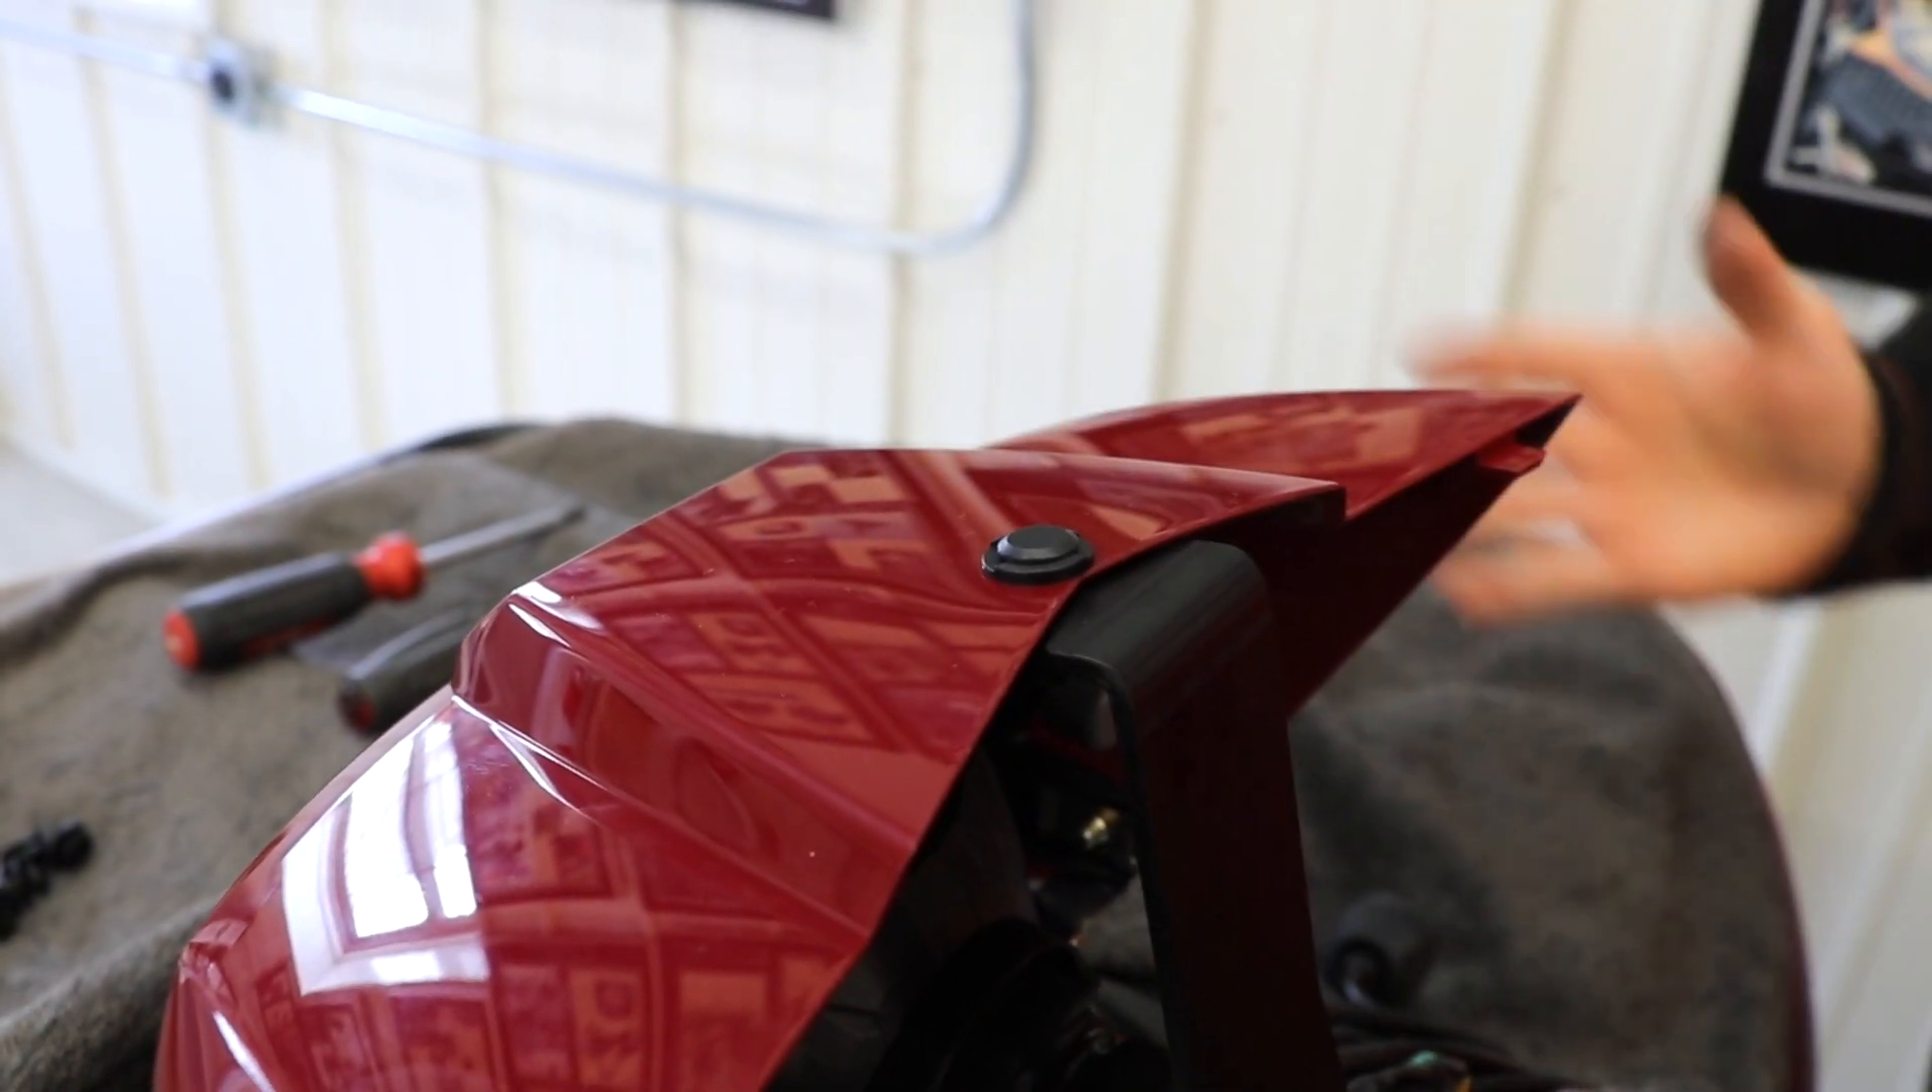So now that we've got ours drilled, take the plastic rivet that we've provided, insert that and you're done there.